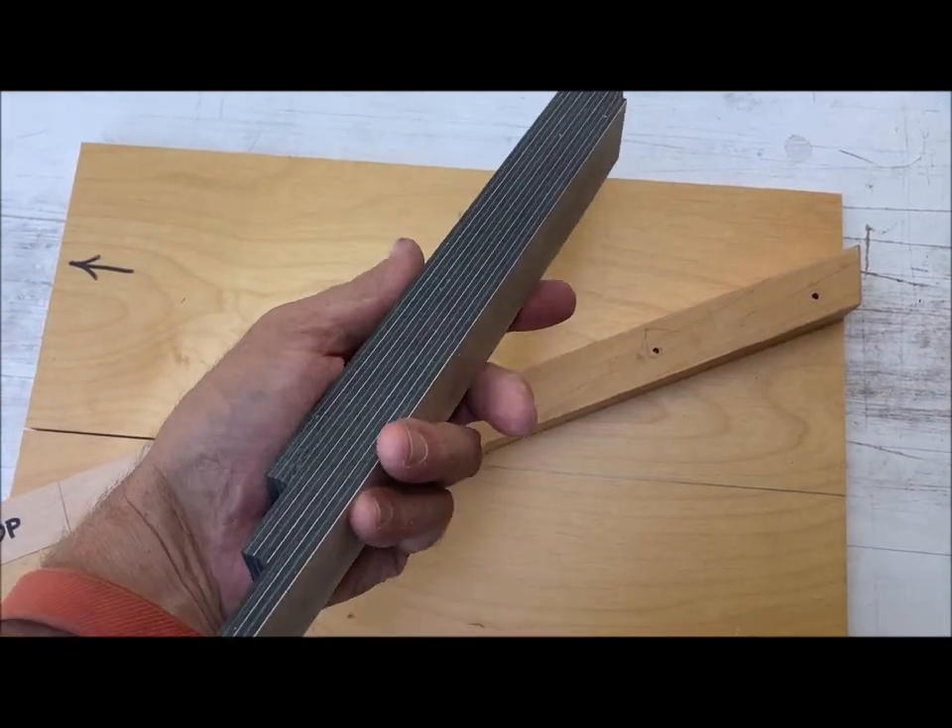All right, here is my block all glued up.